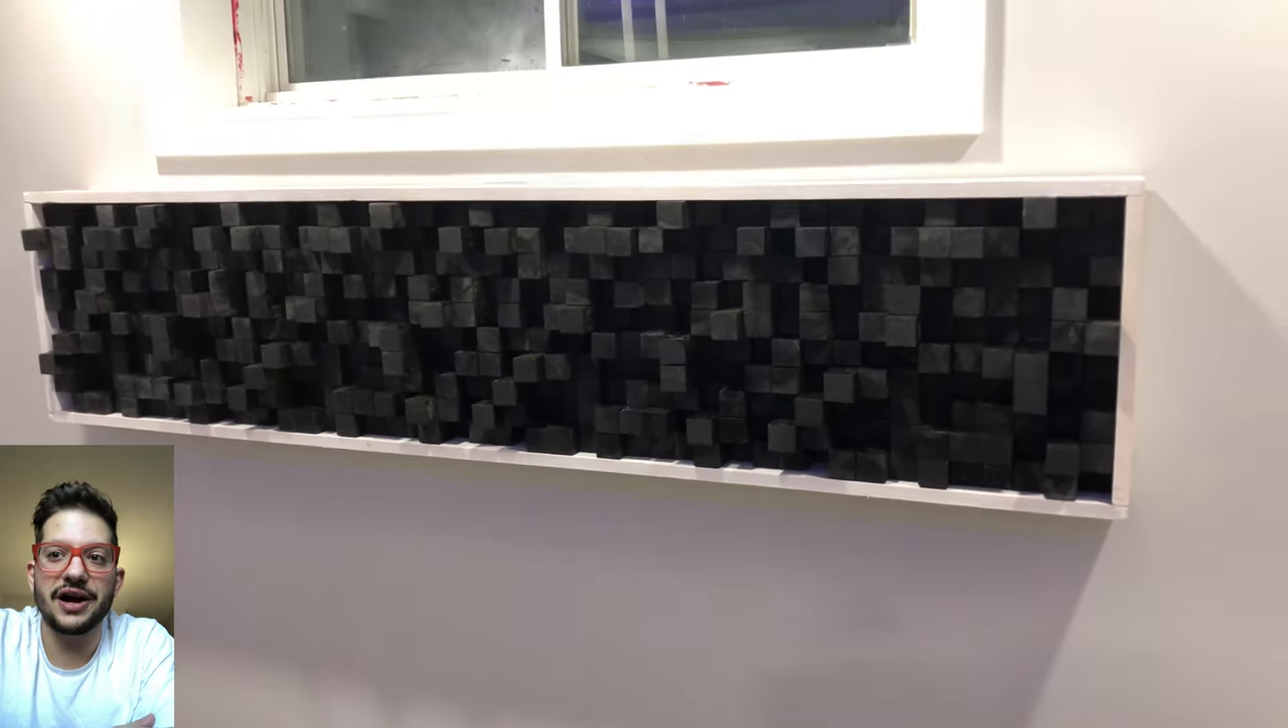And there is our finished product. This diffuser mounted on the client's wall.